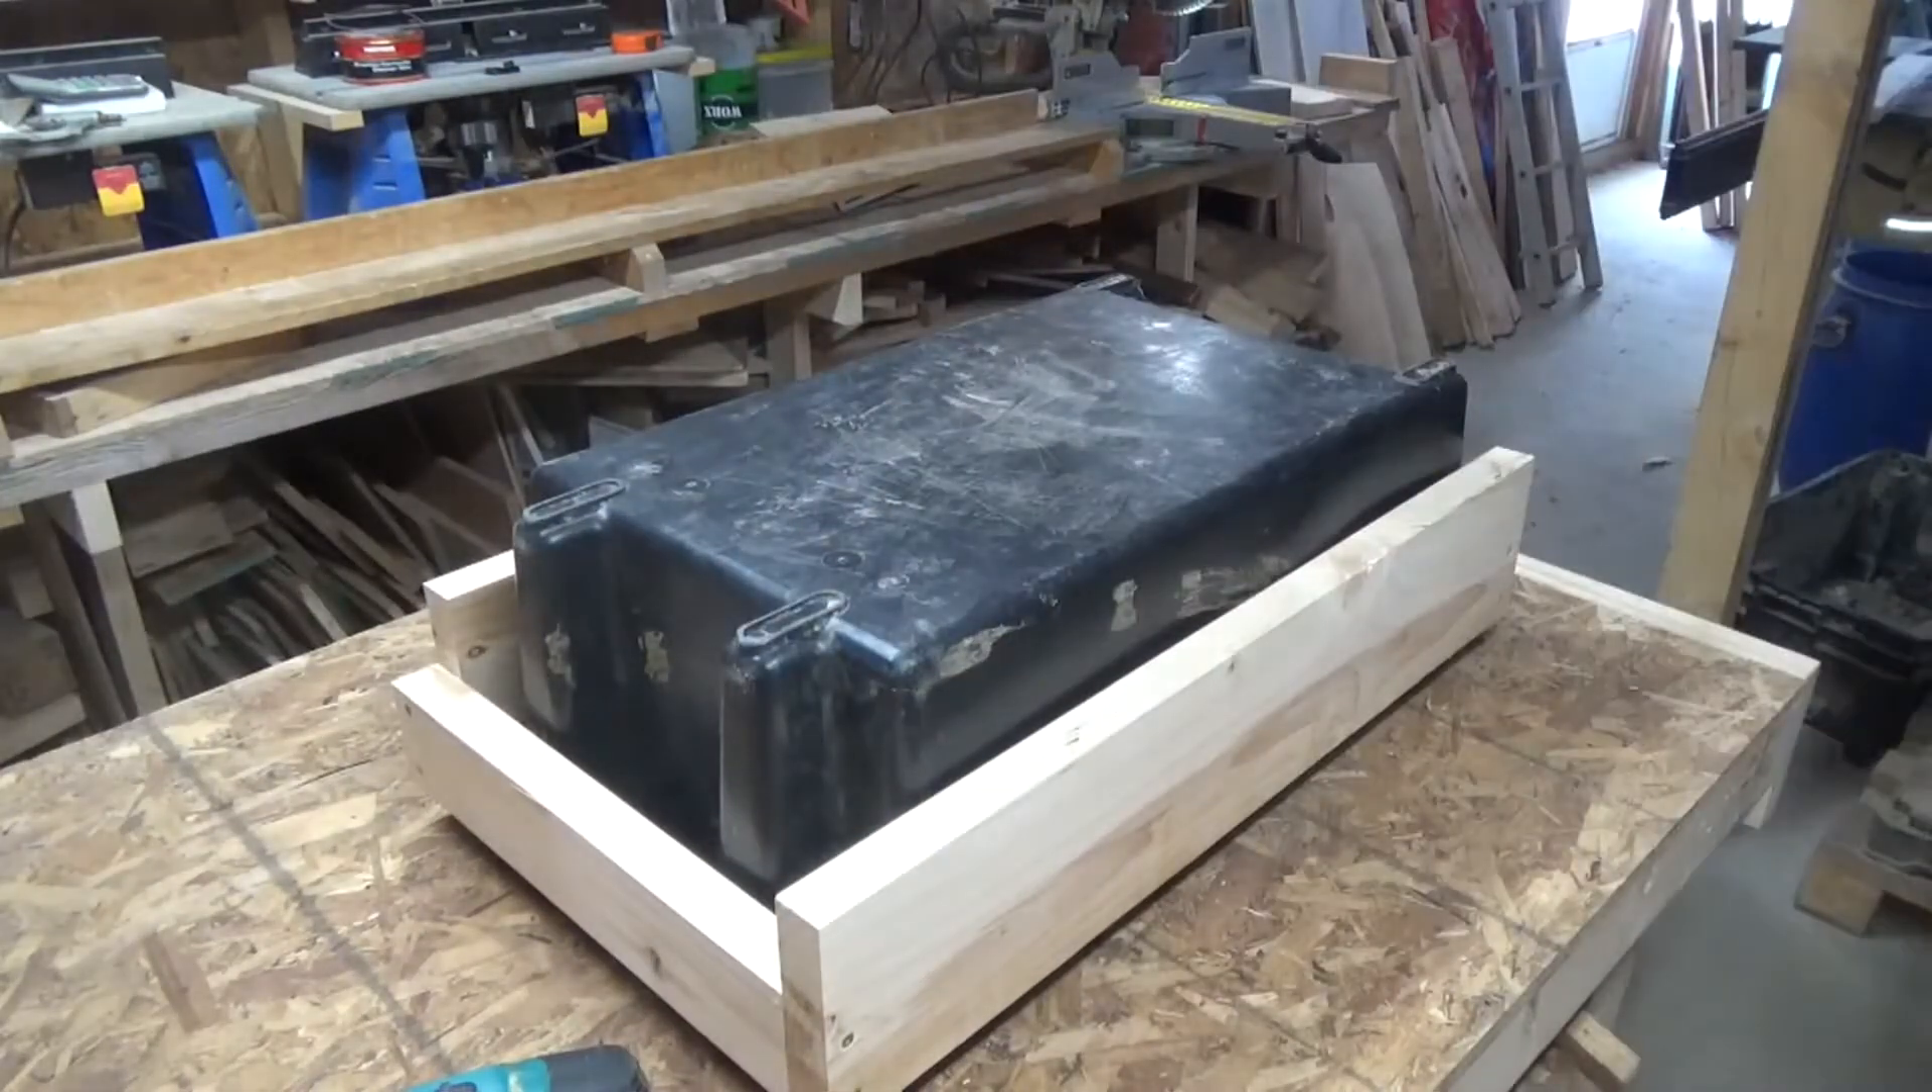And the frame fits perfect over the box.